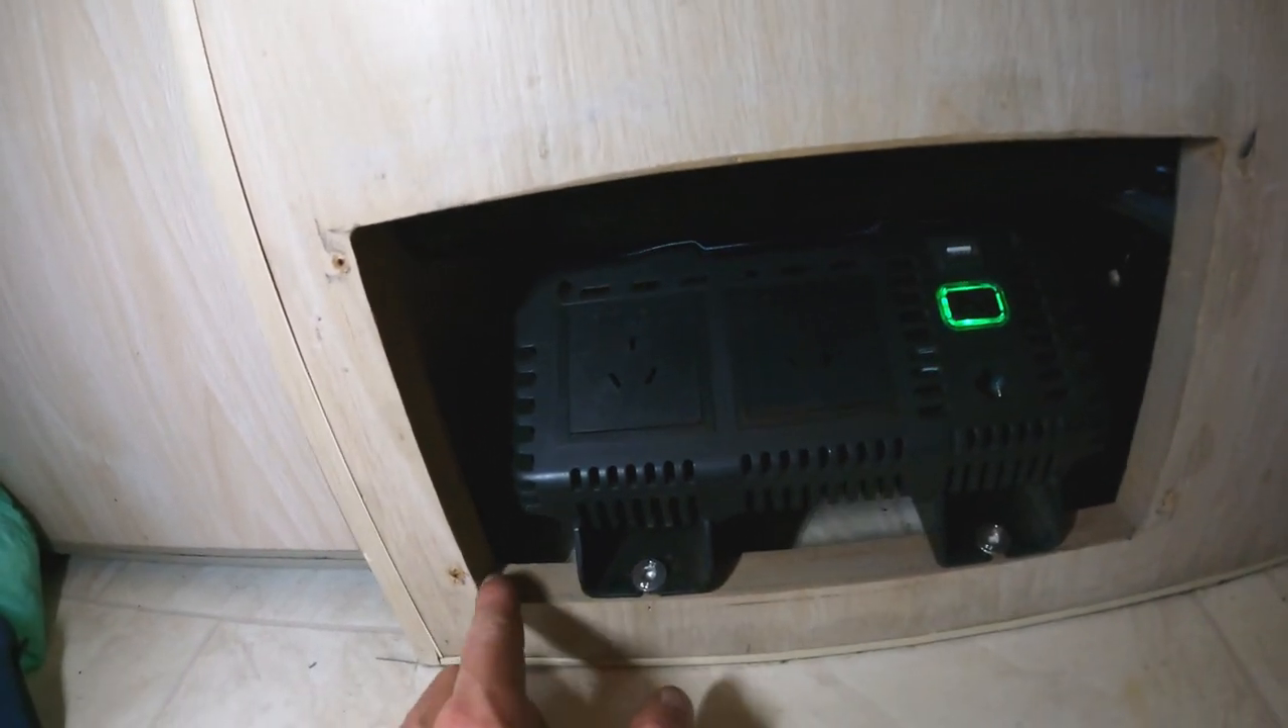You can access your inverter in there, I just need to put a bit of like aluminium trim around the edge, just to finish it off, that'll look nice, but yeah, it'll just look like that.